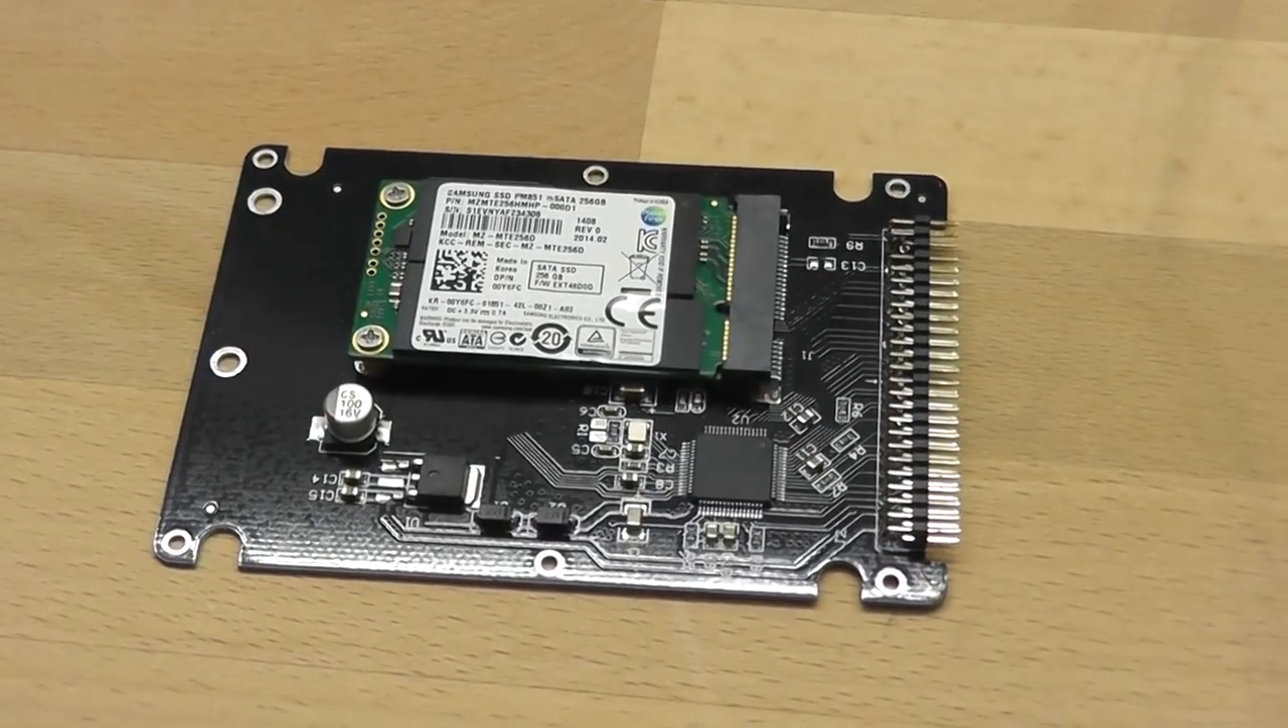Und dann ist hier die SSD erstmal drin.